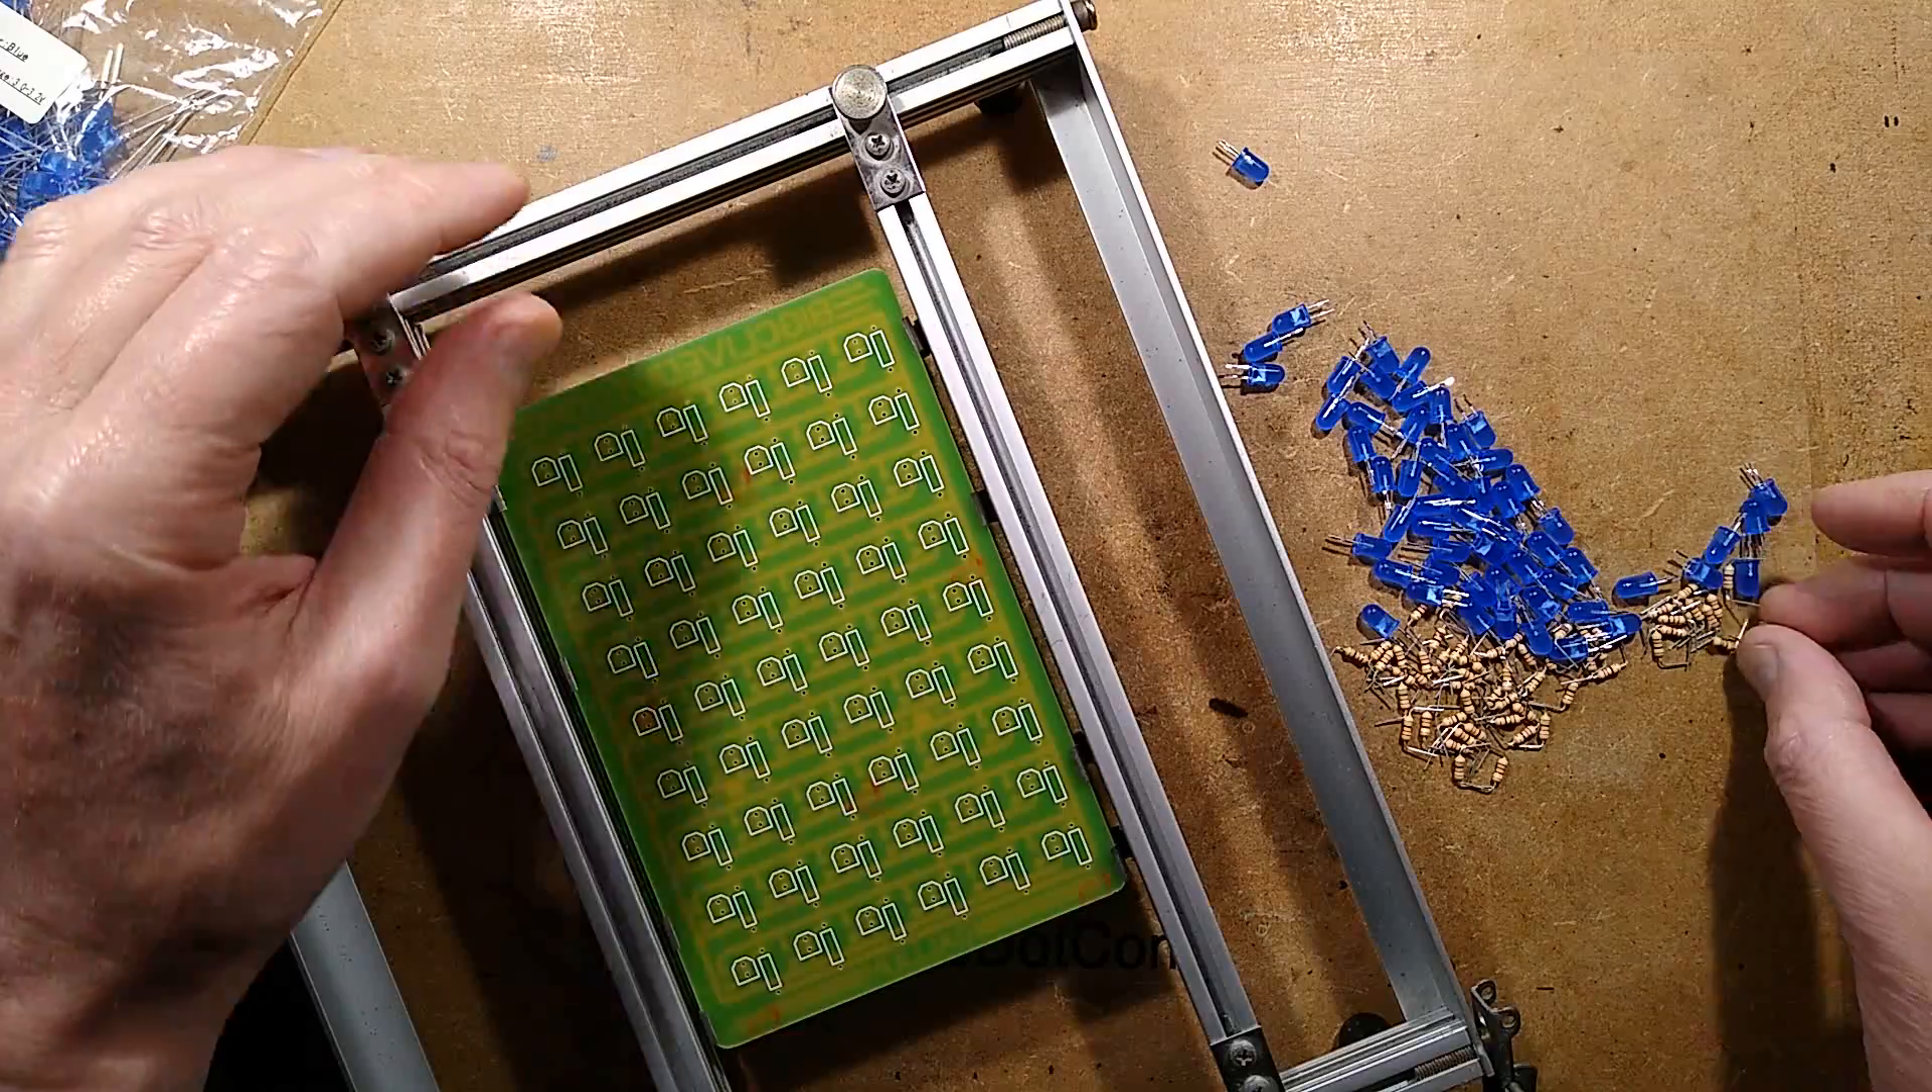But I've got the printed circuit board in the ISO assembly frame and I'm just going to start placing the resistors in, but I won't torture you by putting them all in.